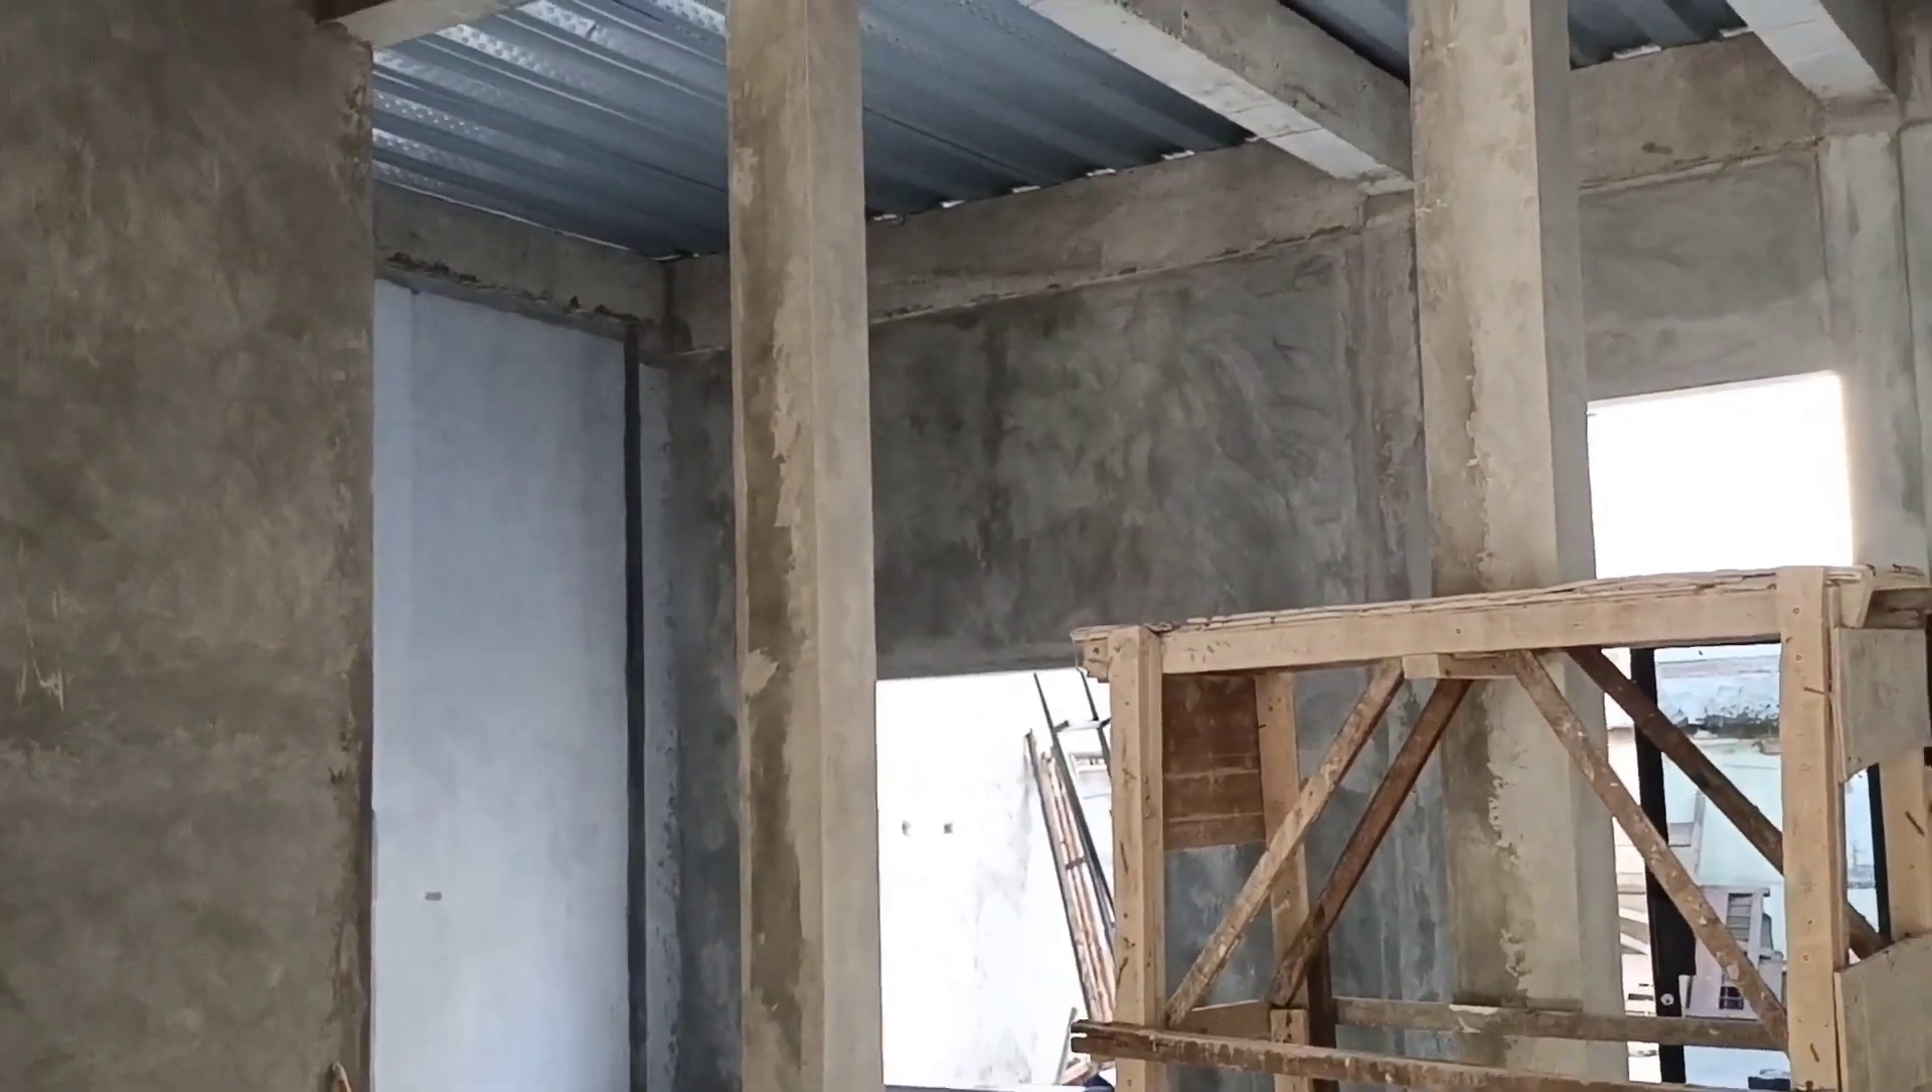Namun lihat sahabat PU, kok di lantai satunya masih belum ada plafonnya, masih belum dicat, masih belum ada kusennya.